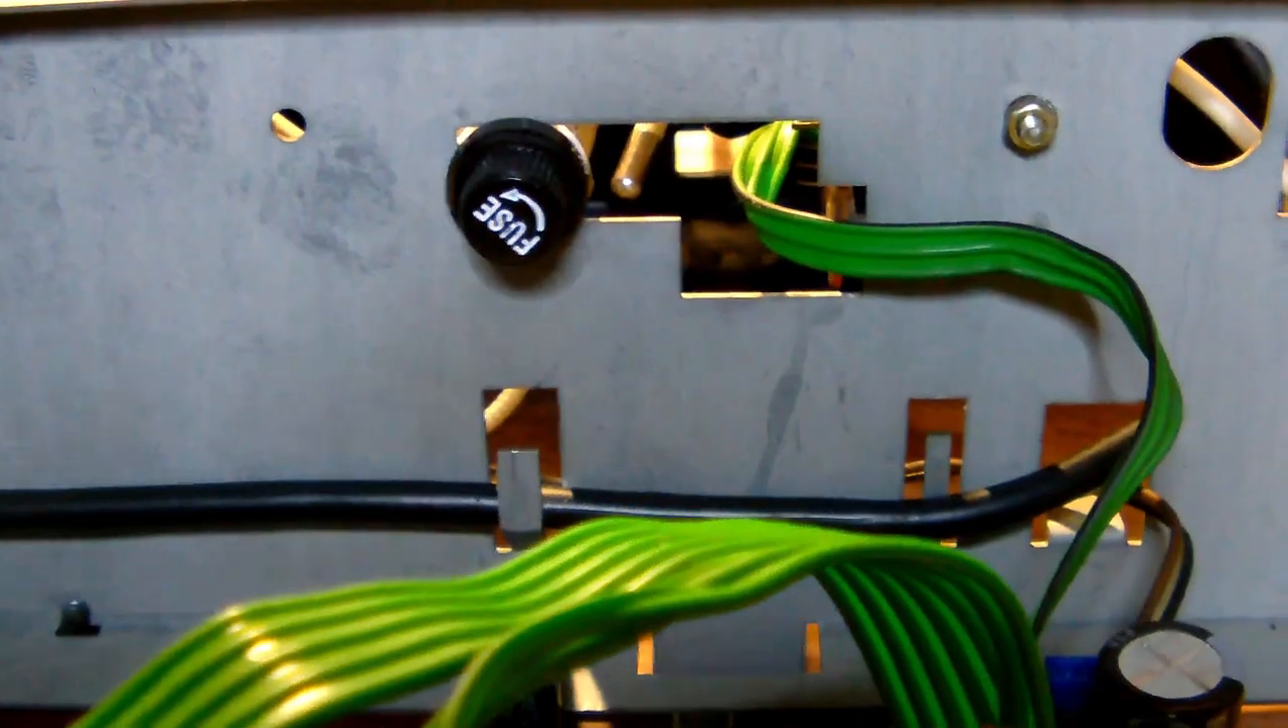Alright and I just used part of this opening here to attach the AC fuse I mounted.